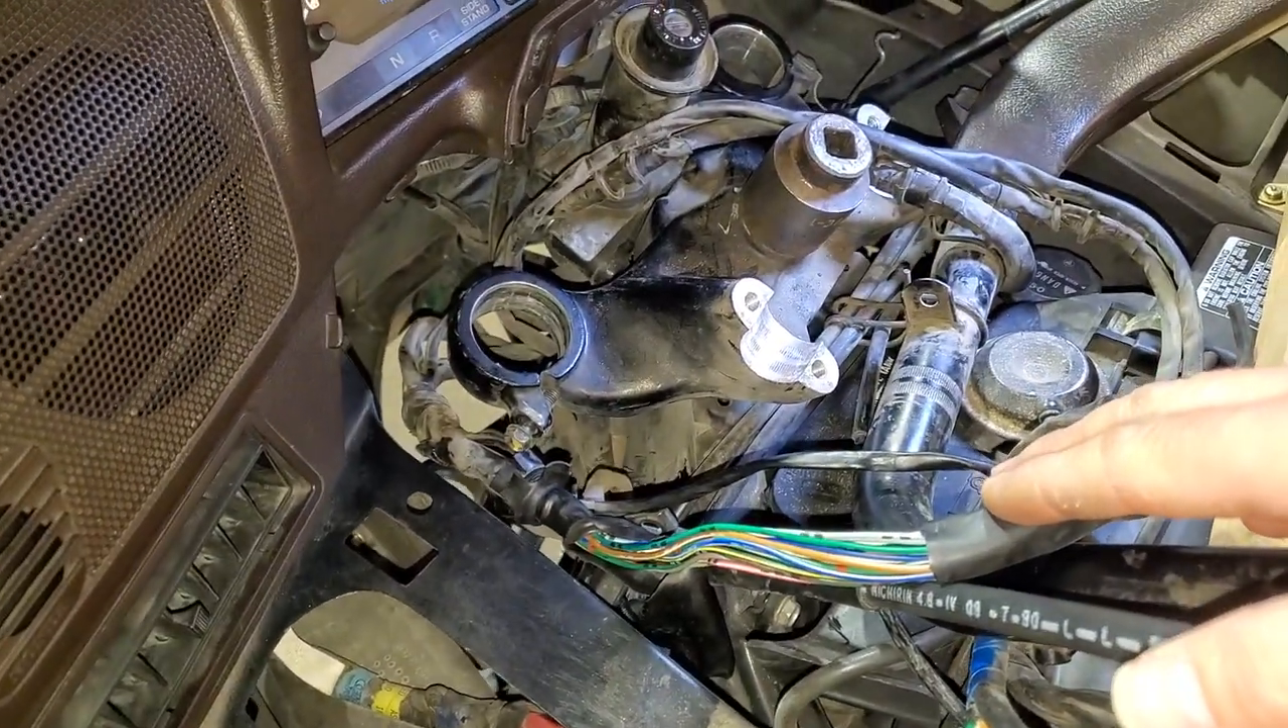We've exposed the wires that come from this left-hand switch gear so that we can see where everything goes.